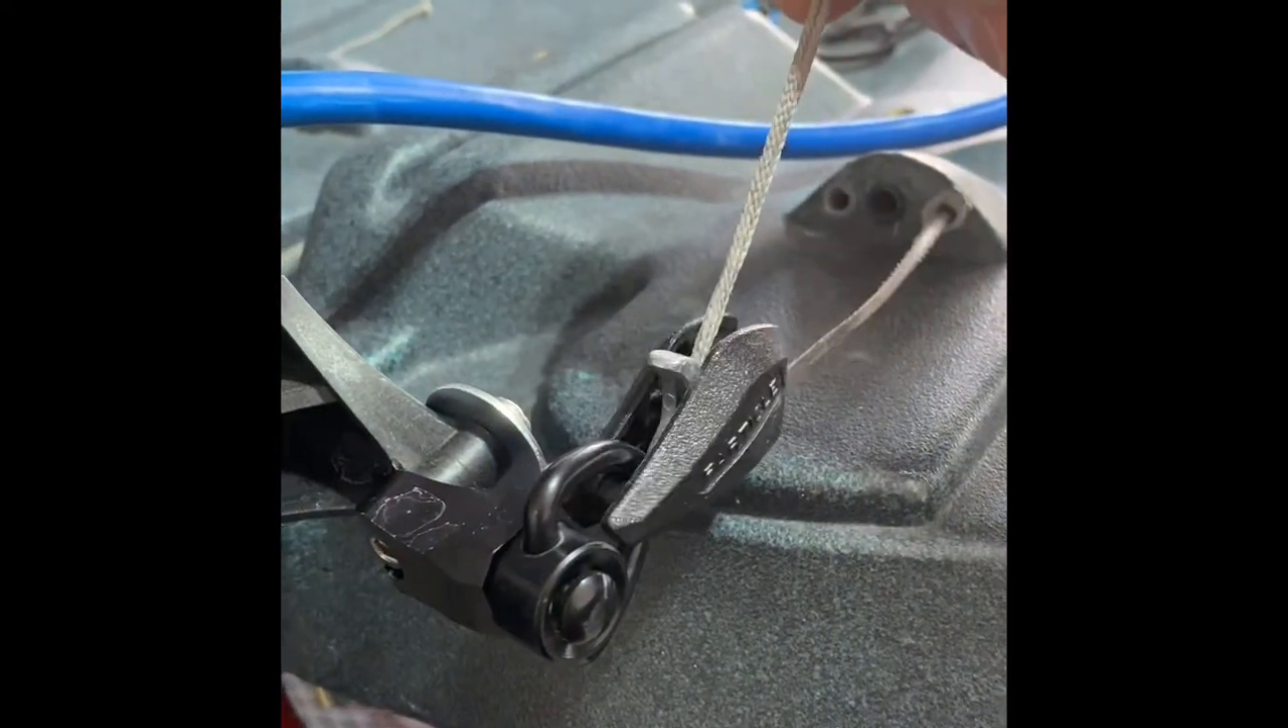You can see where I've got the cable through here.